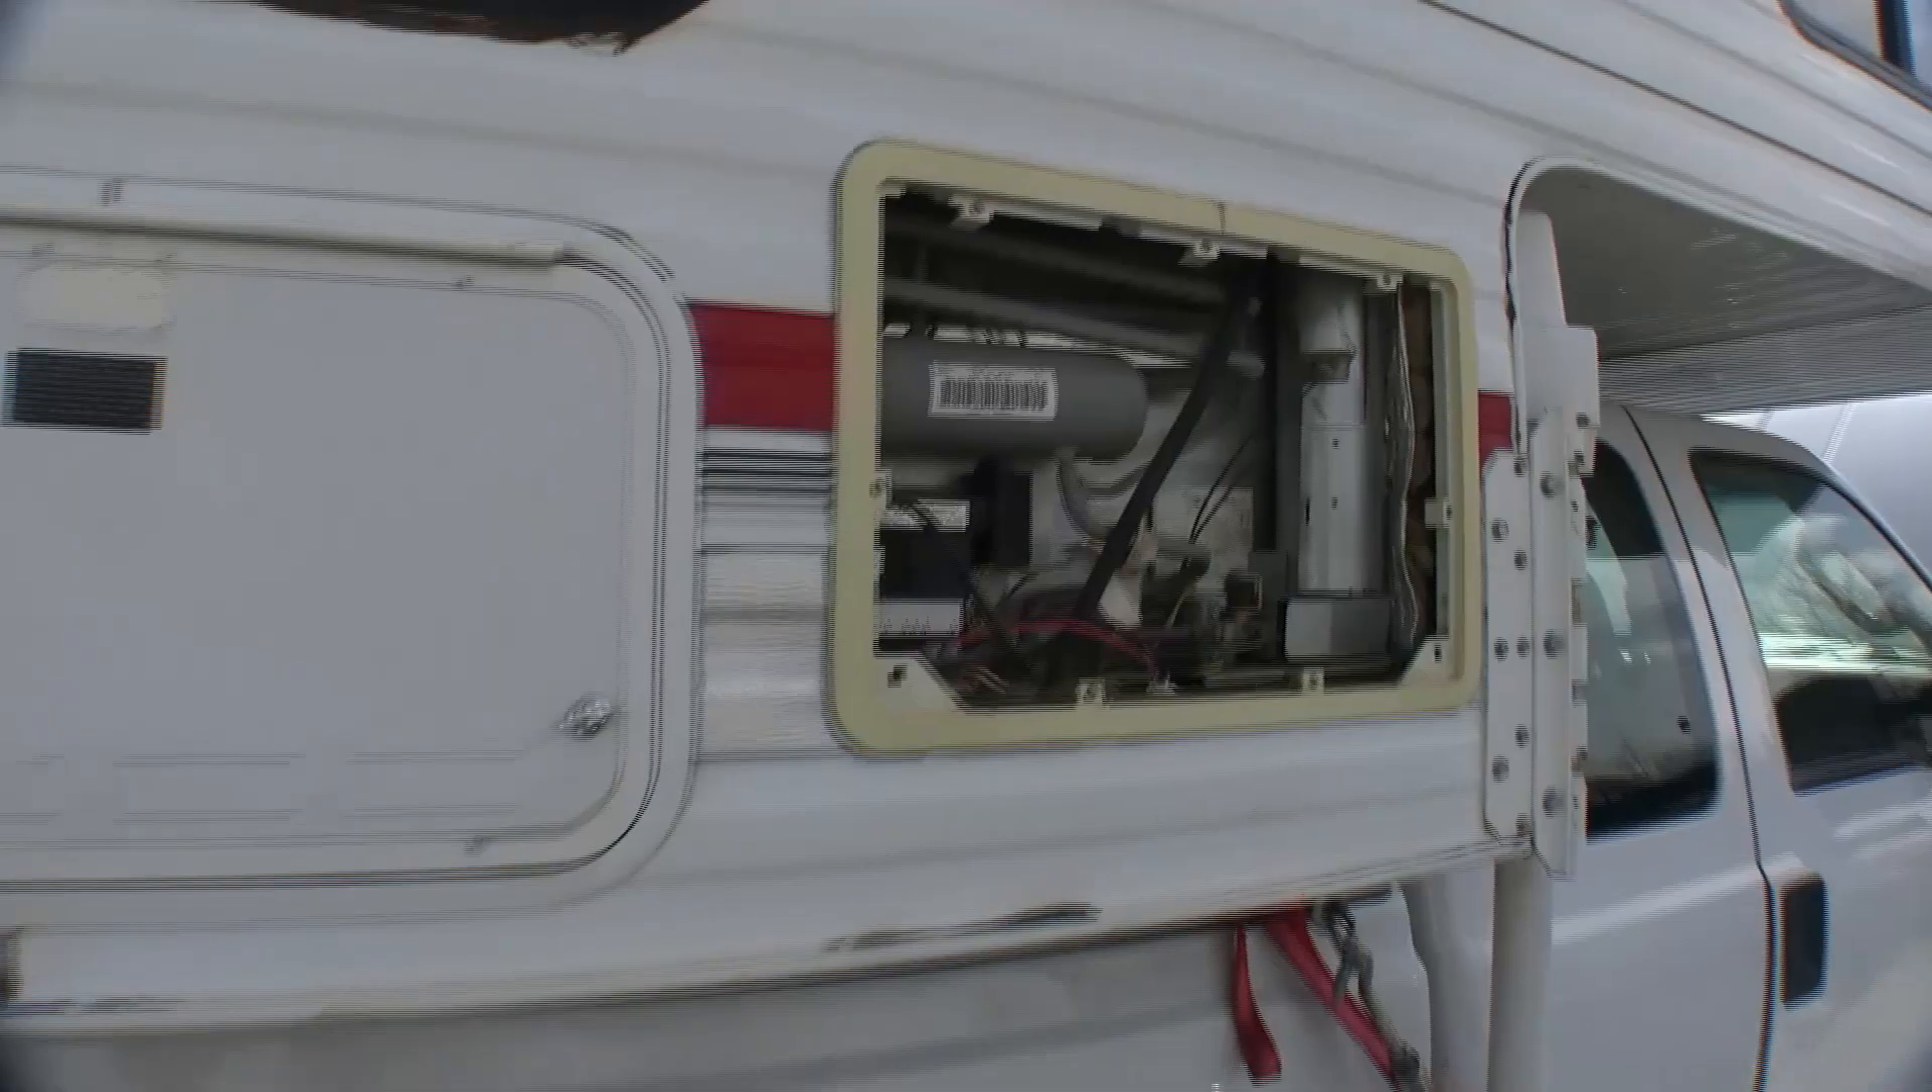All right, so I've already taken the cover off here.